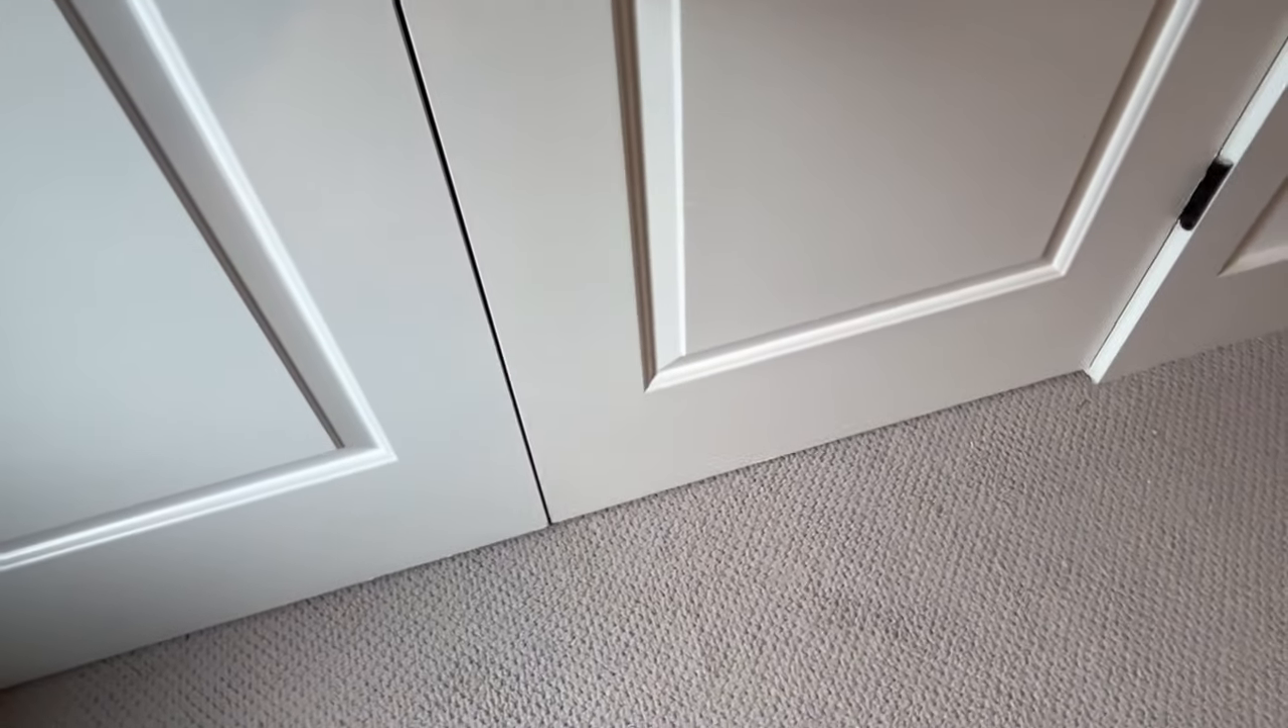Look at these doors look at that perfect alignment and gaps.